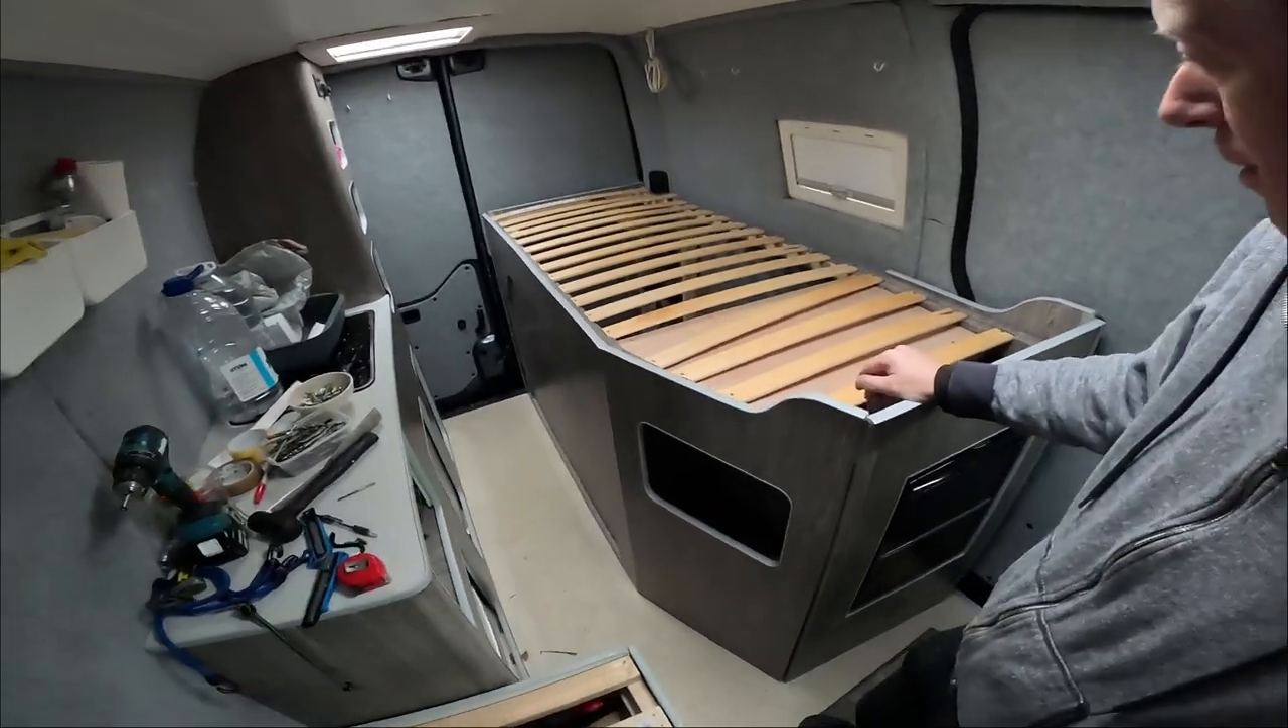Okay we're there I've got all the slats in place and it looks pretty strong.